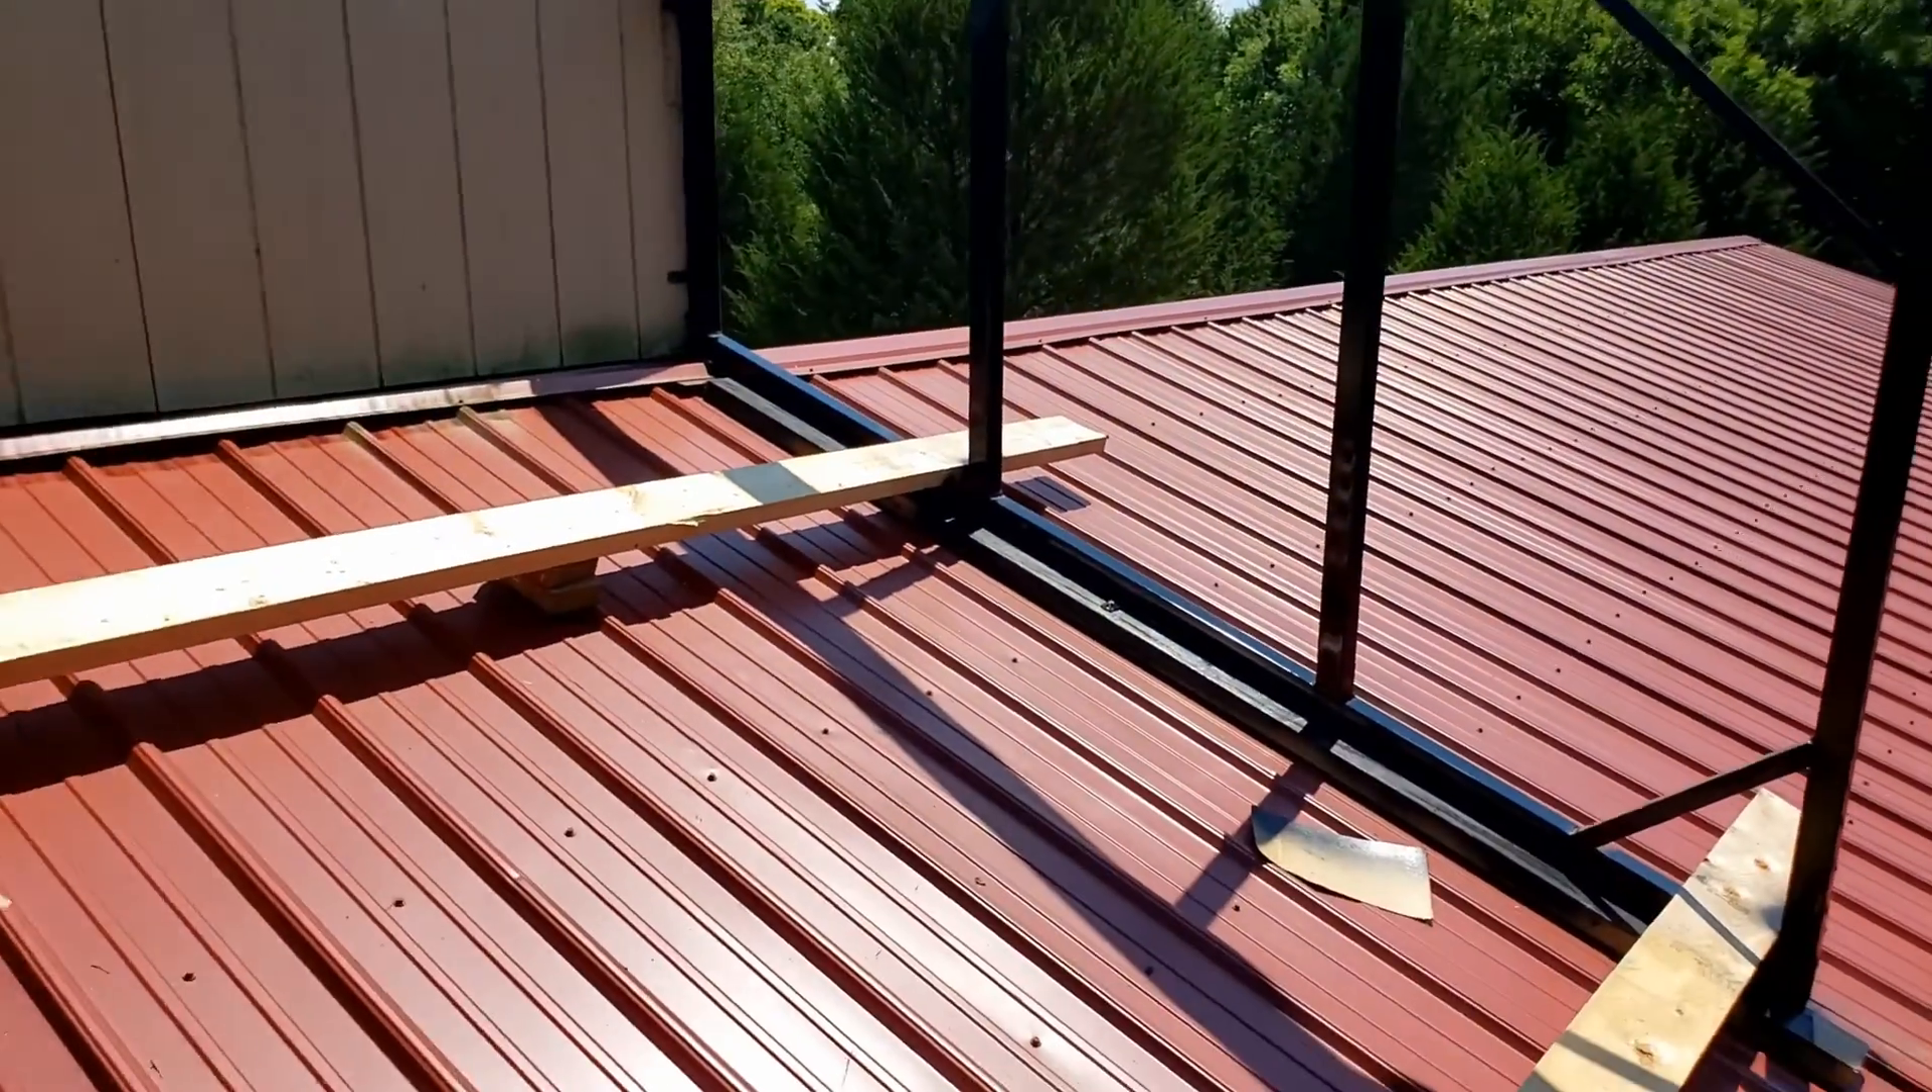Okay, so here are the new metal support rails in place.